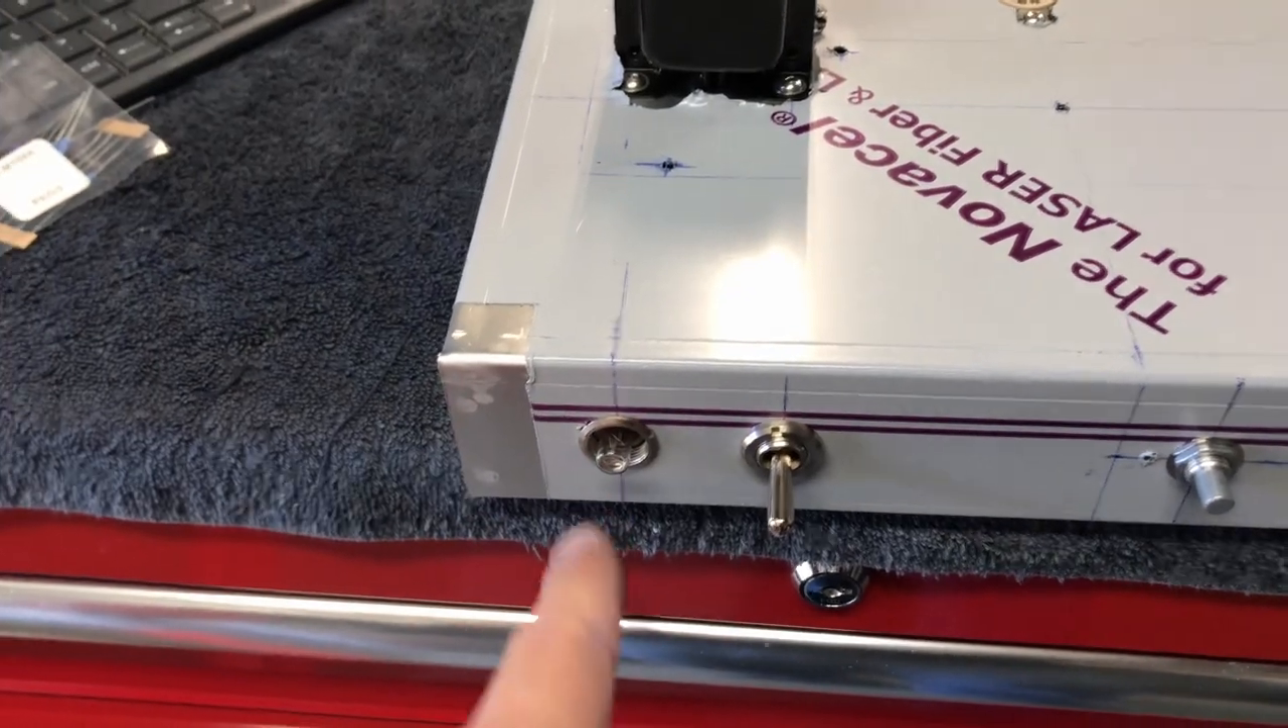I haven't decided on what jewel color i want so there's no jewel in there it's just a bulb.